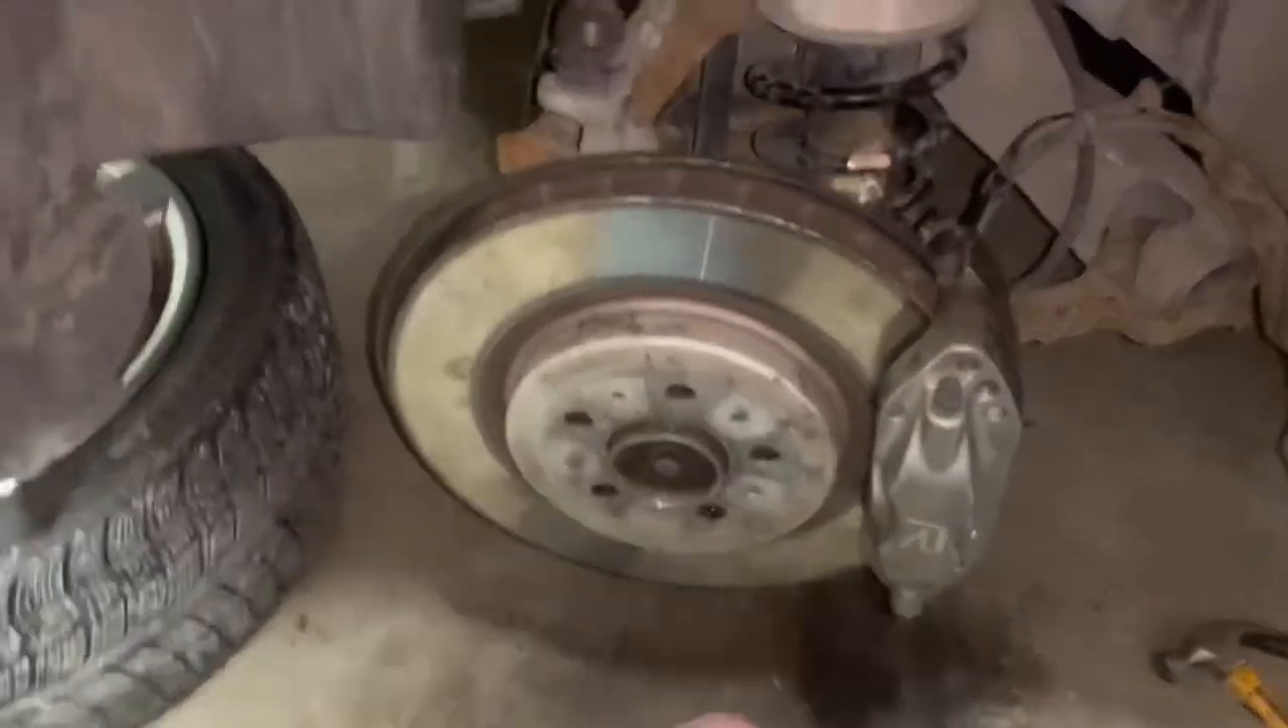So now we just gotta put the wheel on and then we're done and we can go to the front.